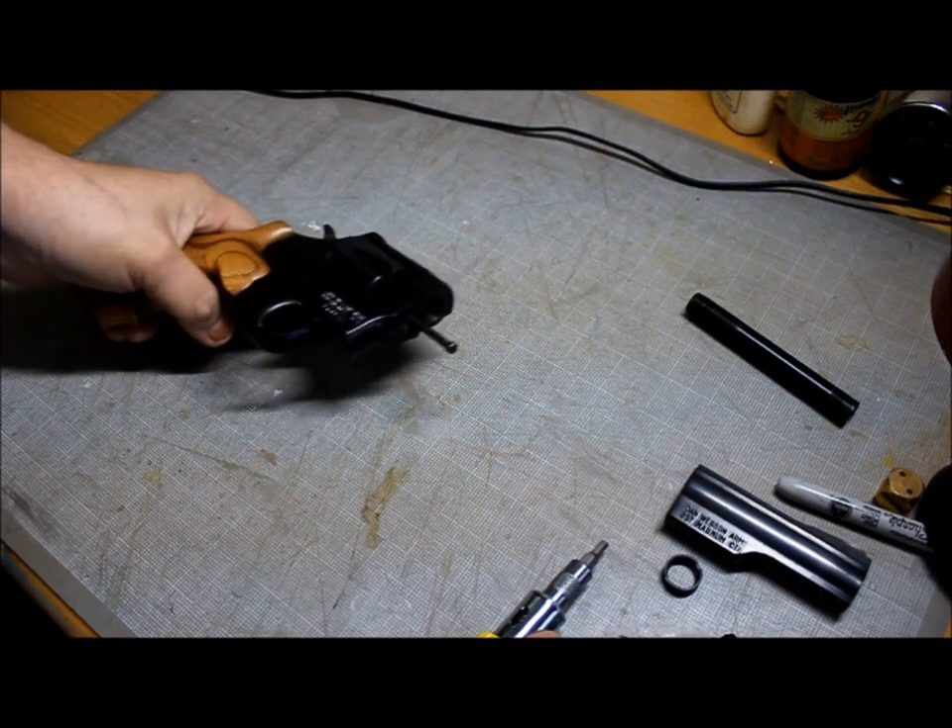And there's a barrel, that is off, set it to the side.